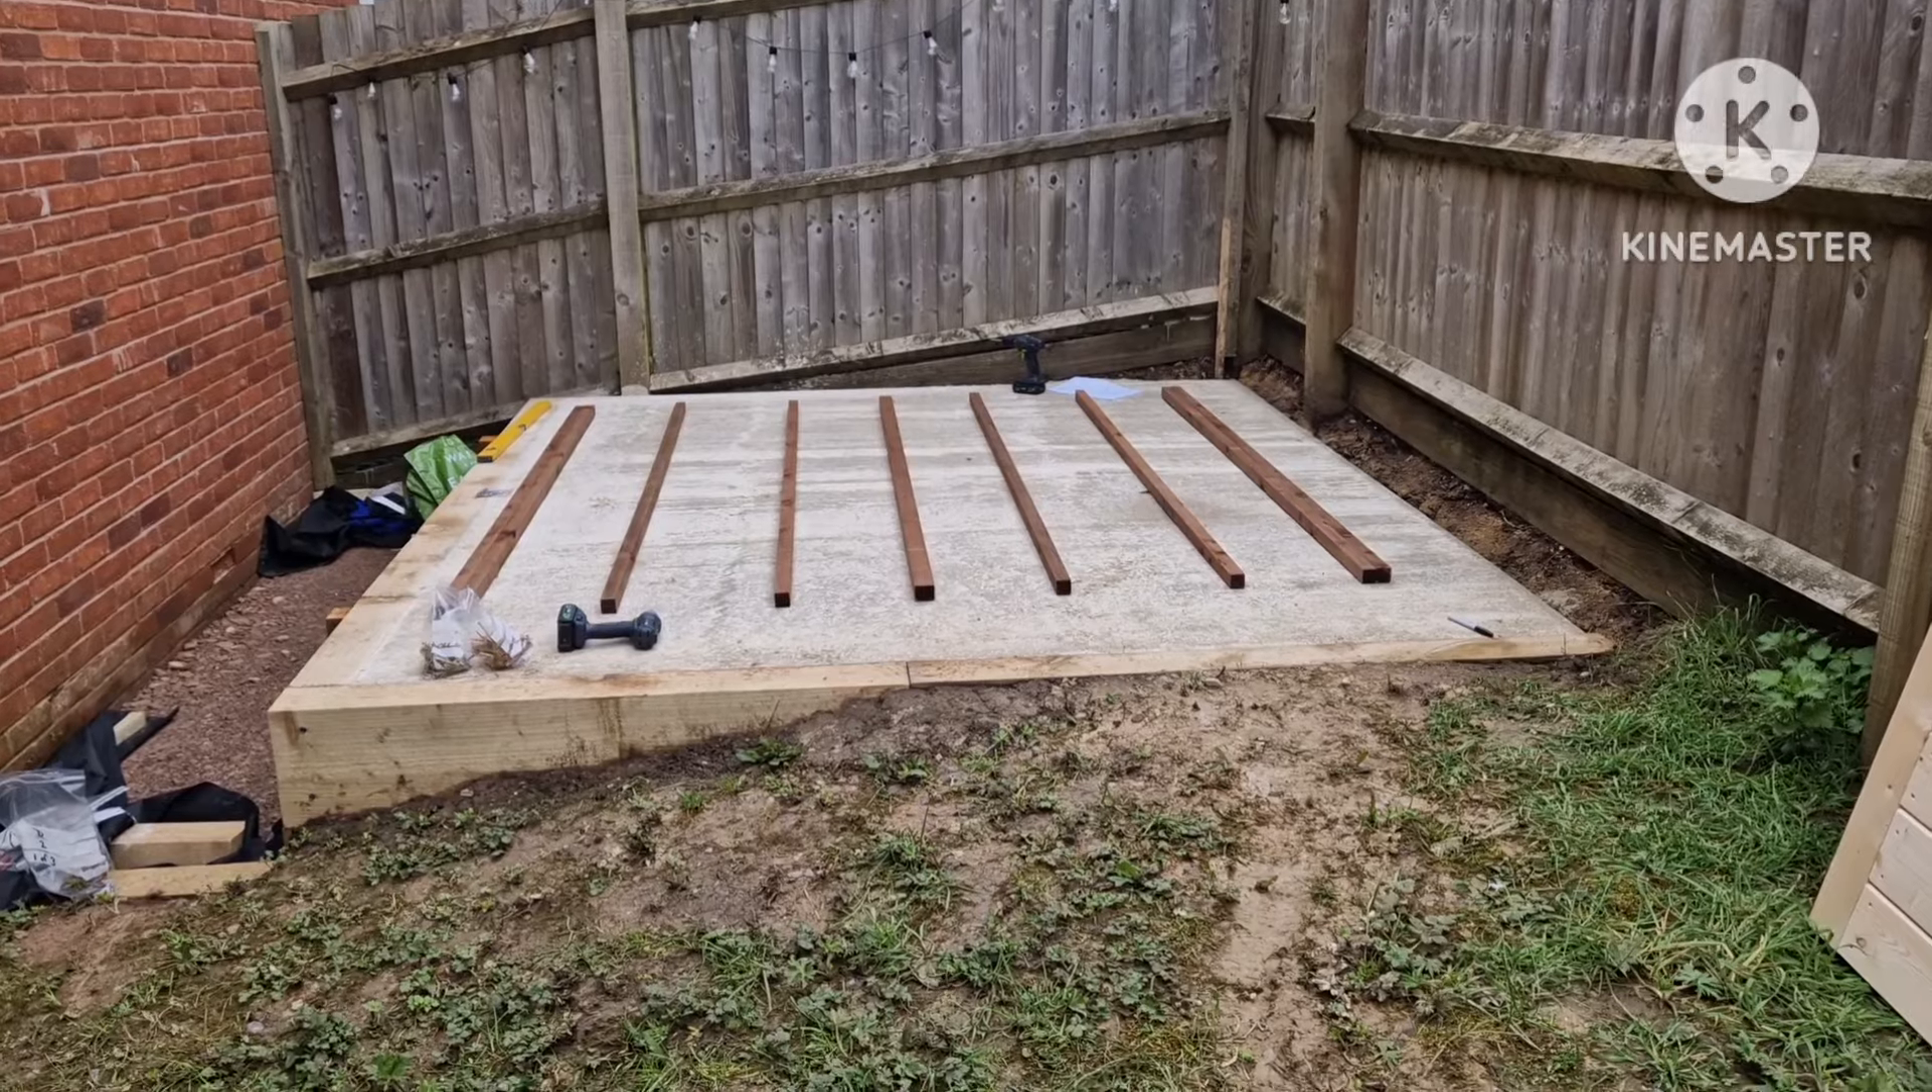As you can see, we've got the bearers there in place for the positioning of the cabin.